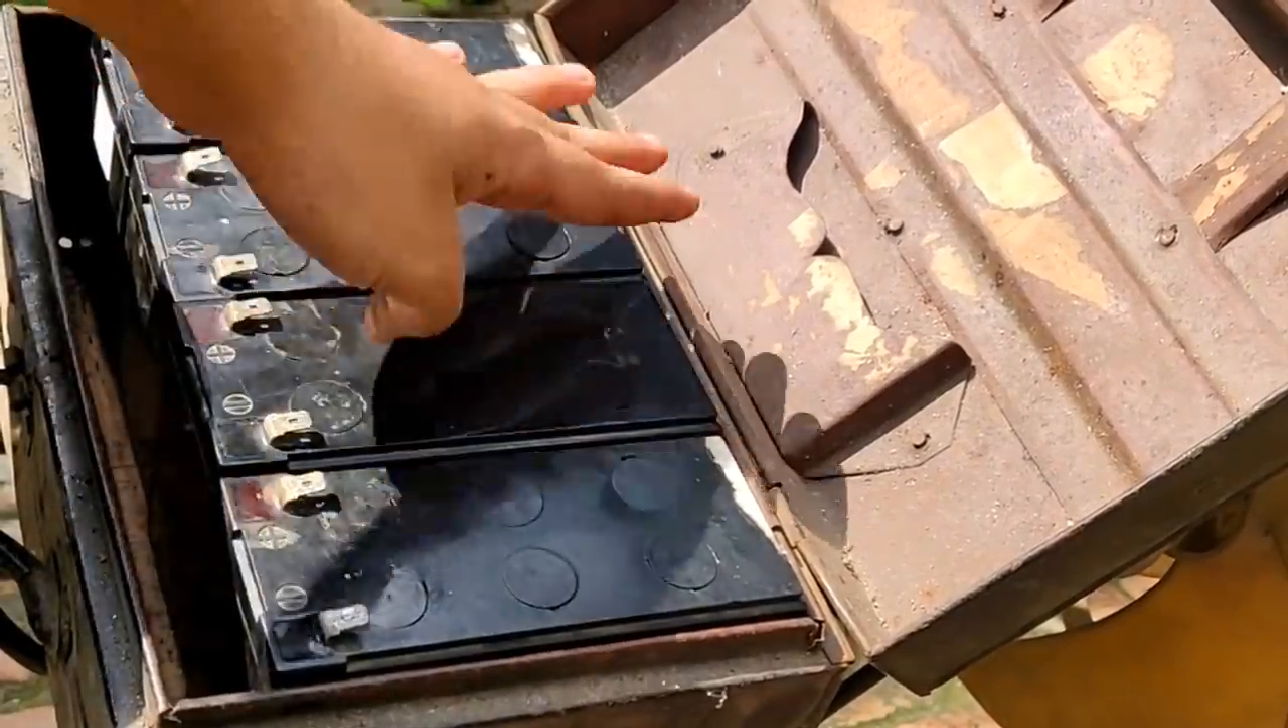As you can see that the batteries have been installed now.